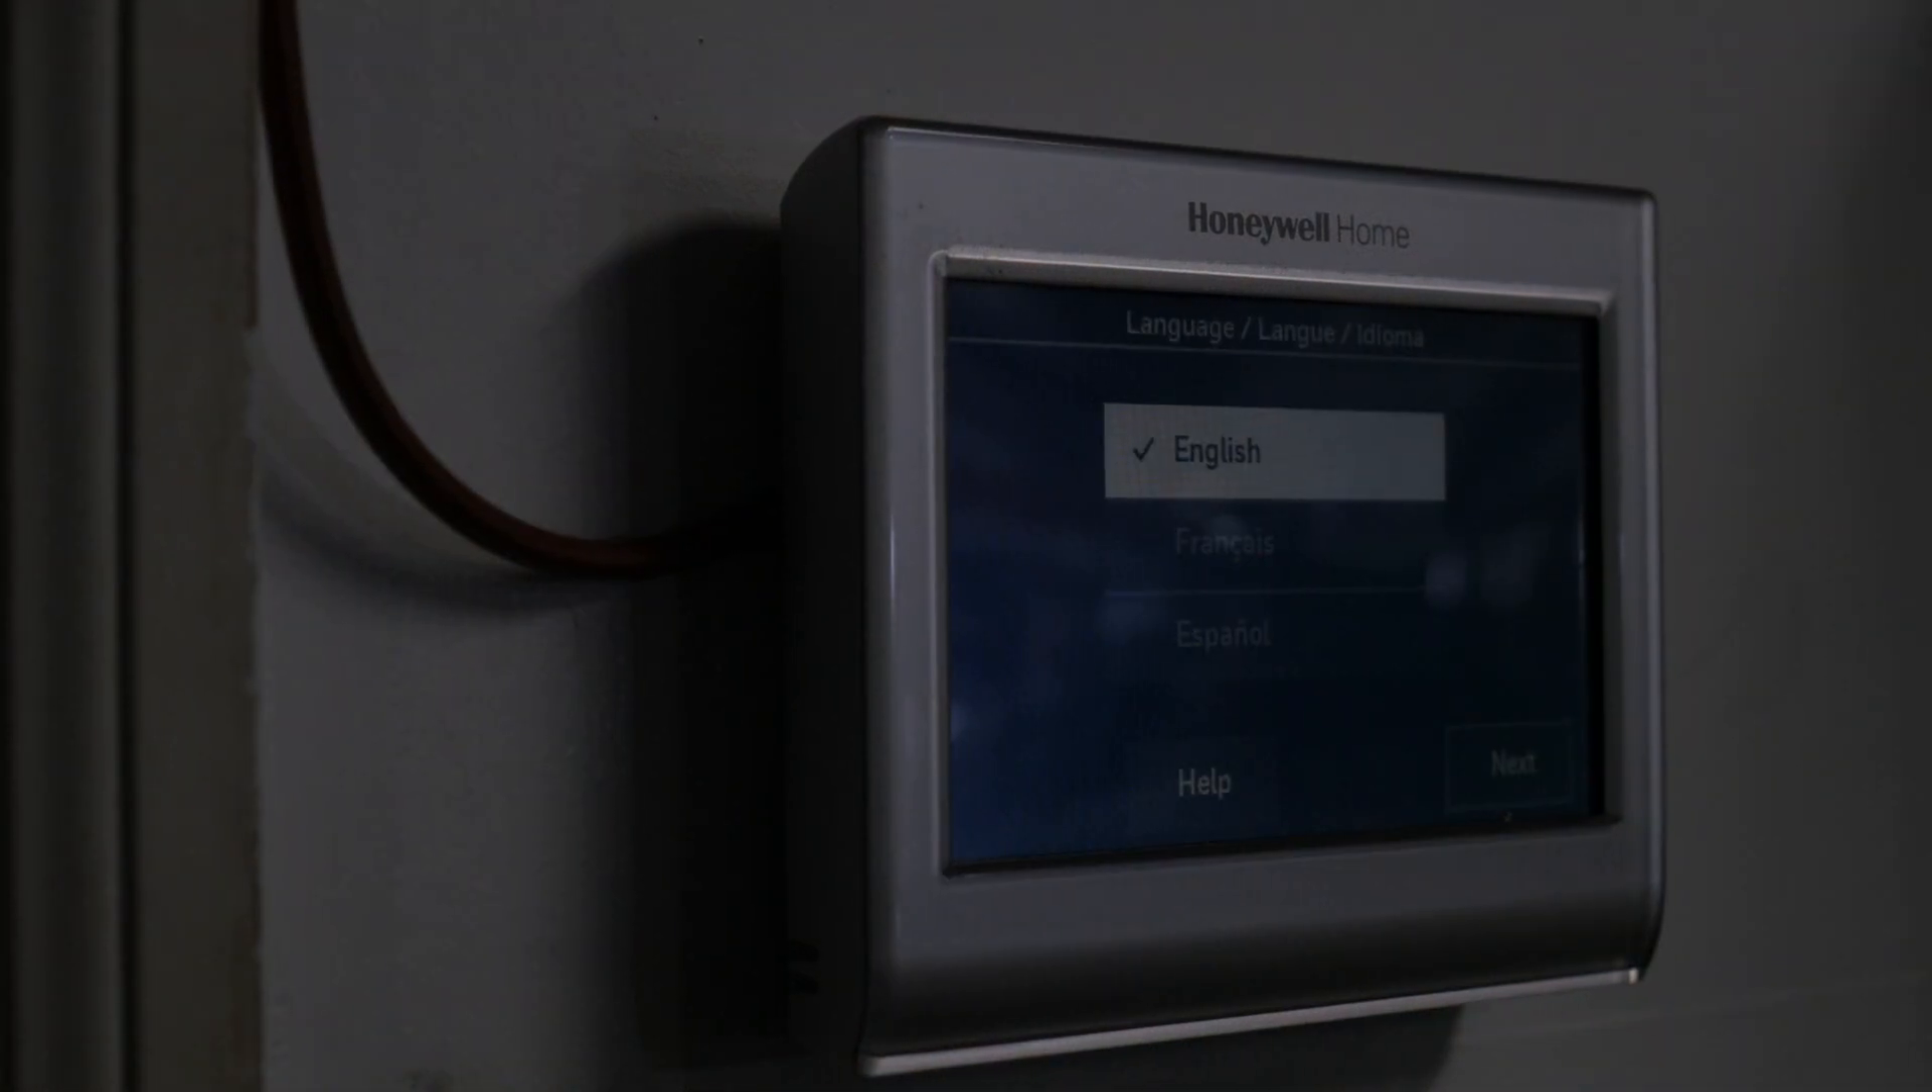With the new thermostat connected and seated, power is applied and the initial setup is started.